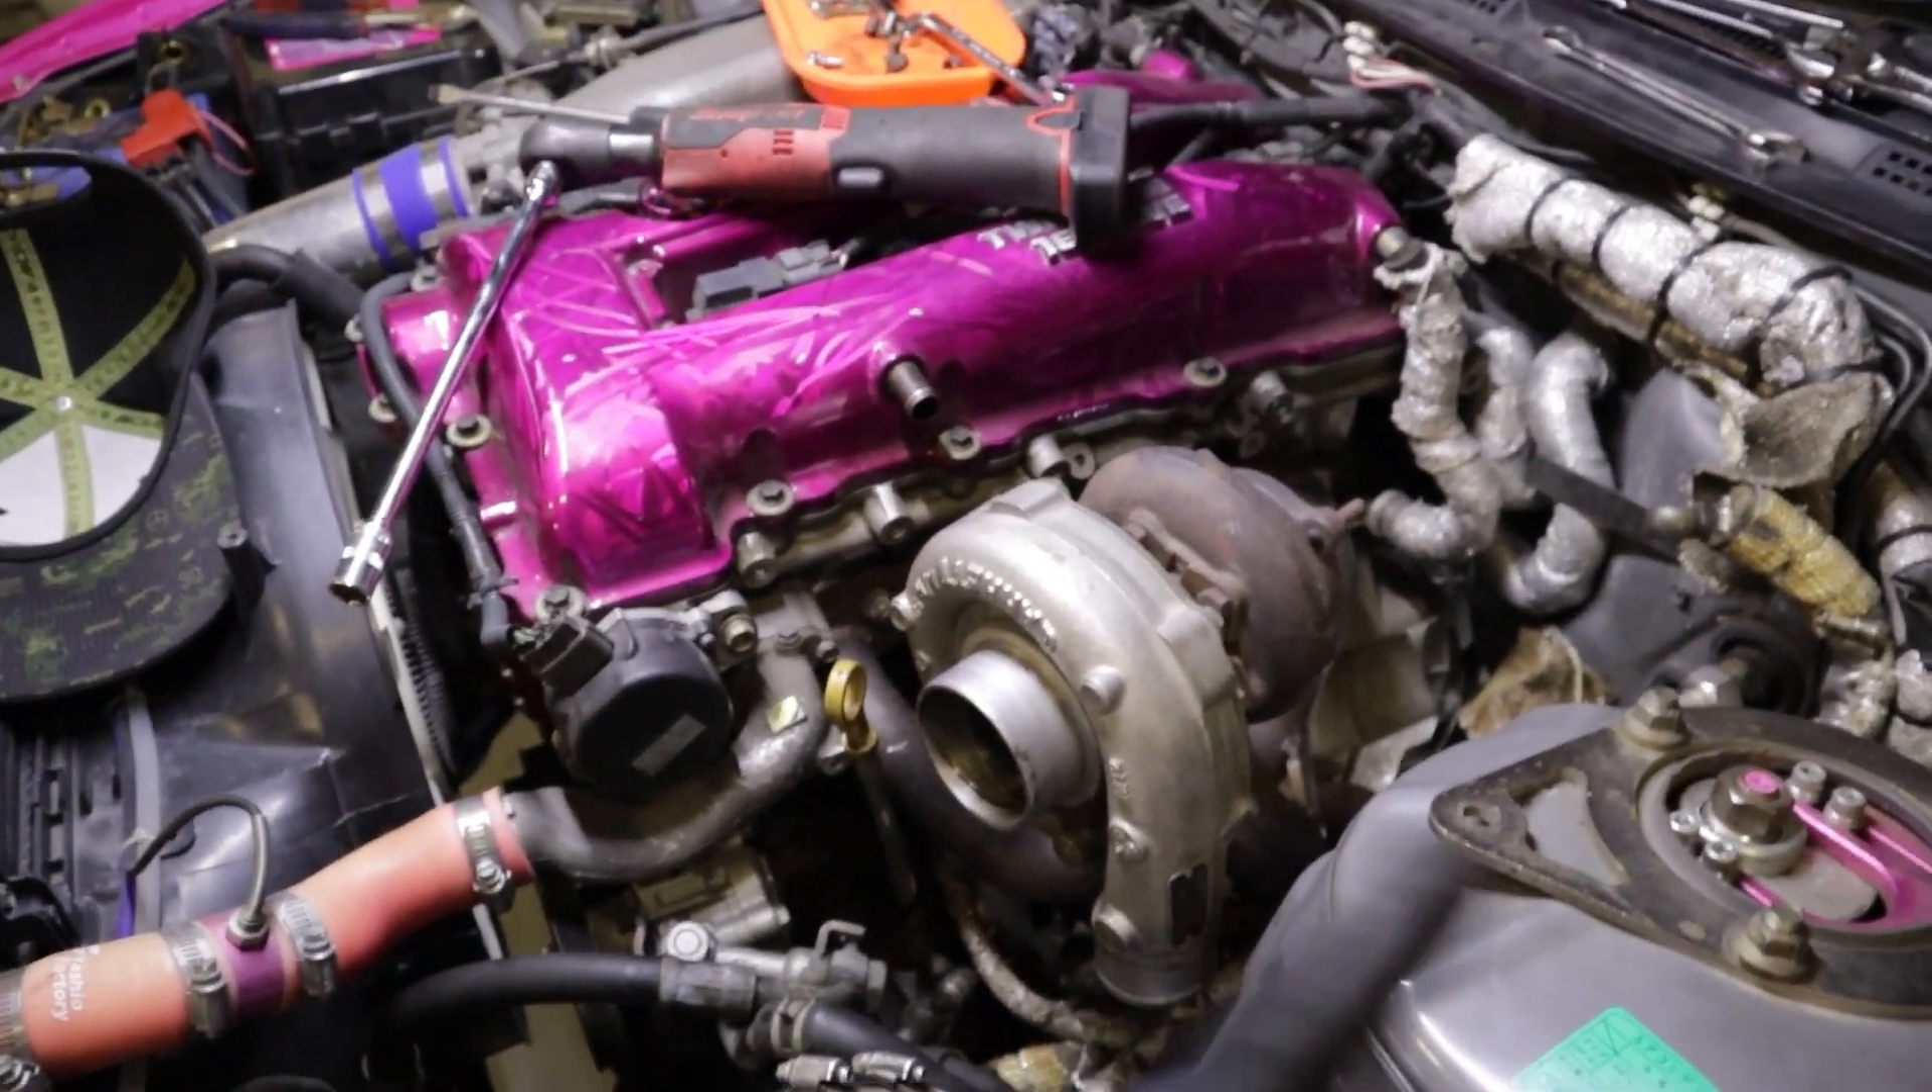All right that's the turbo in place.